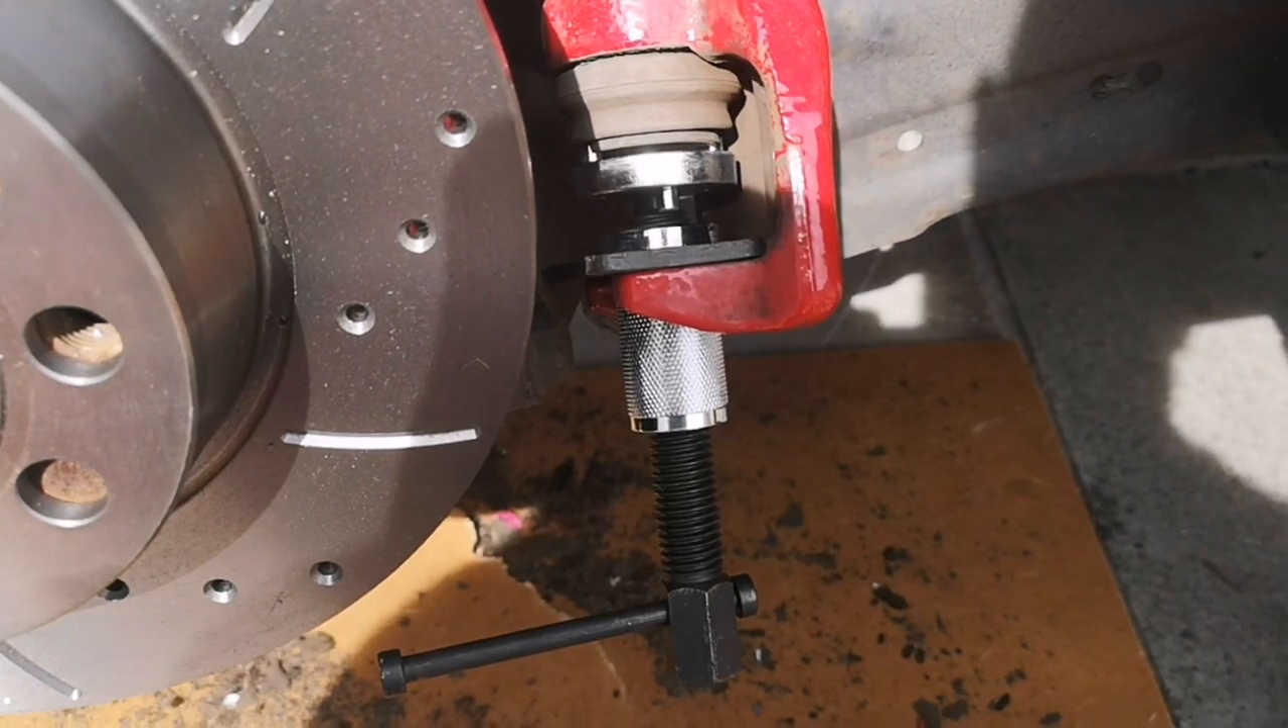I've also put the piston rewind tool in place. Just so you can see how that sort of attaches on.